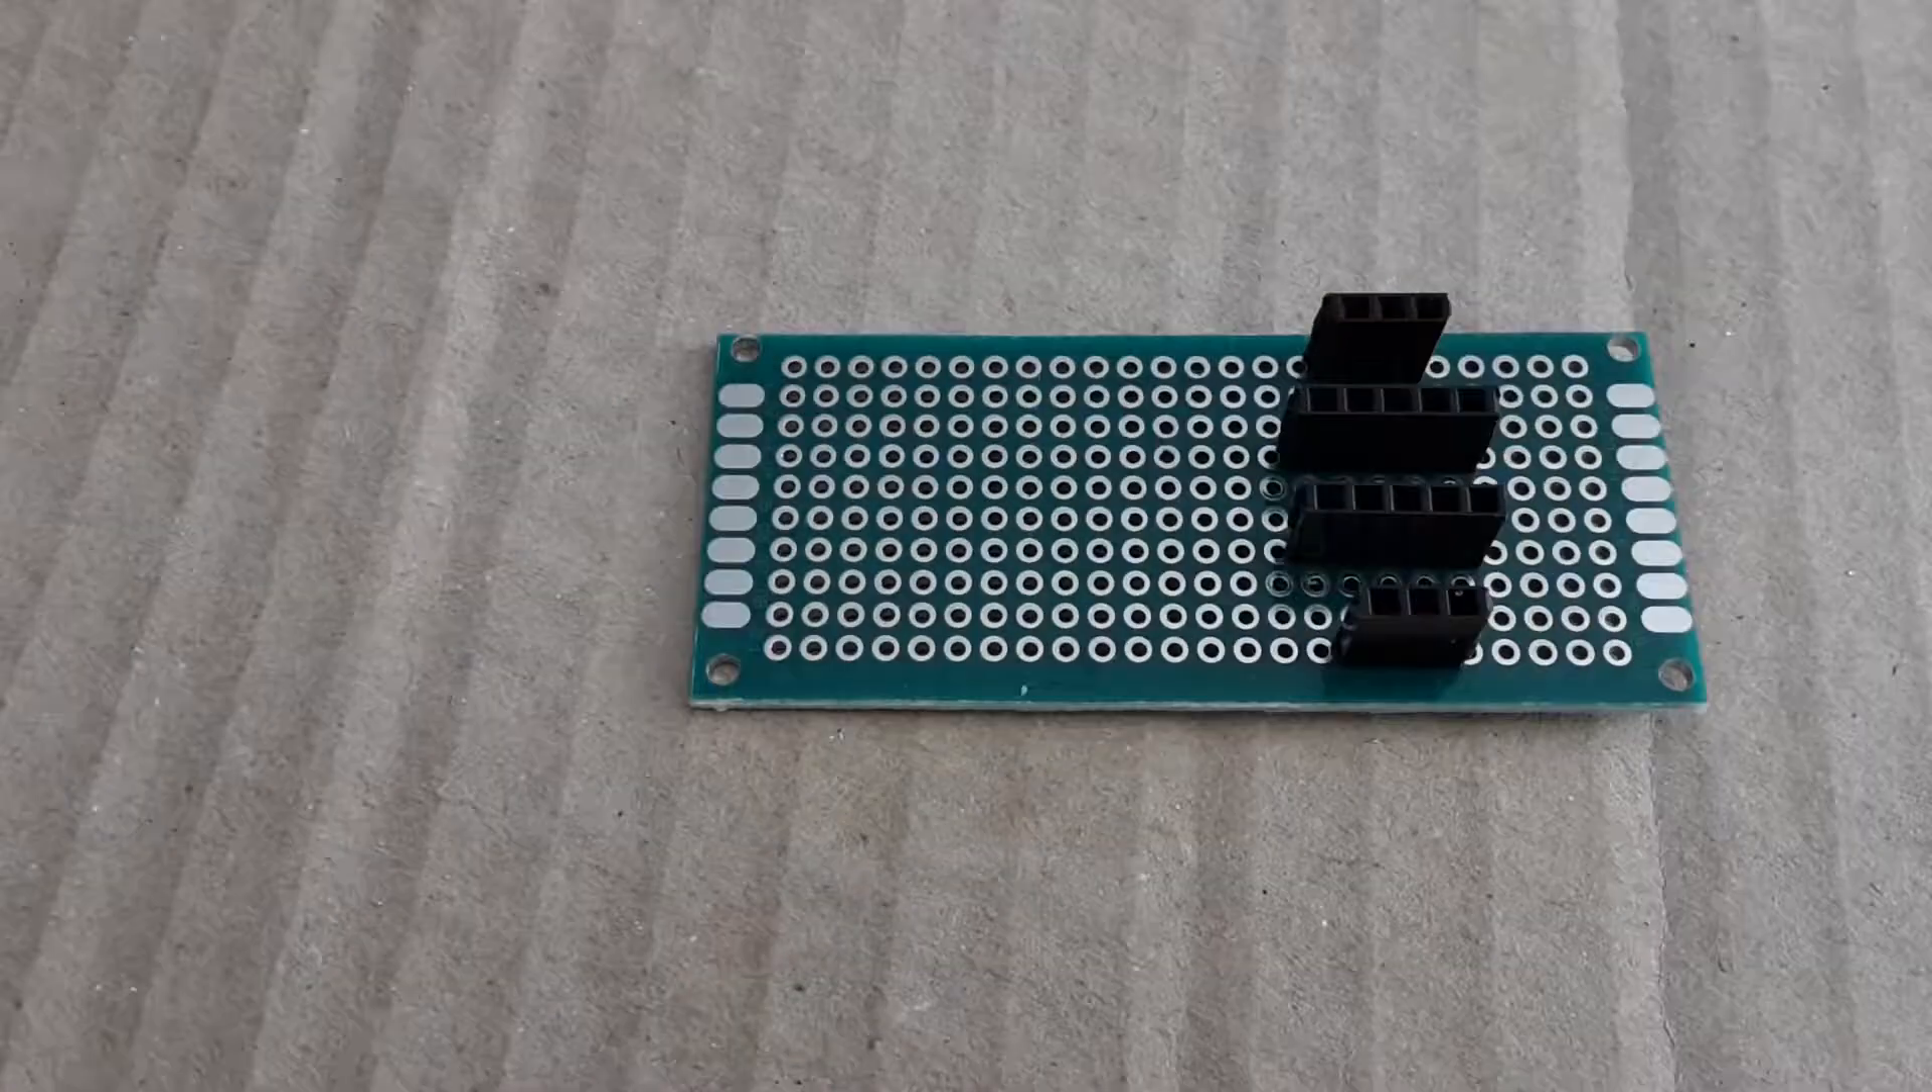Okay, the header pins are already there.